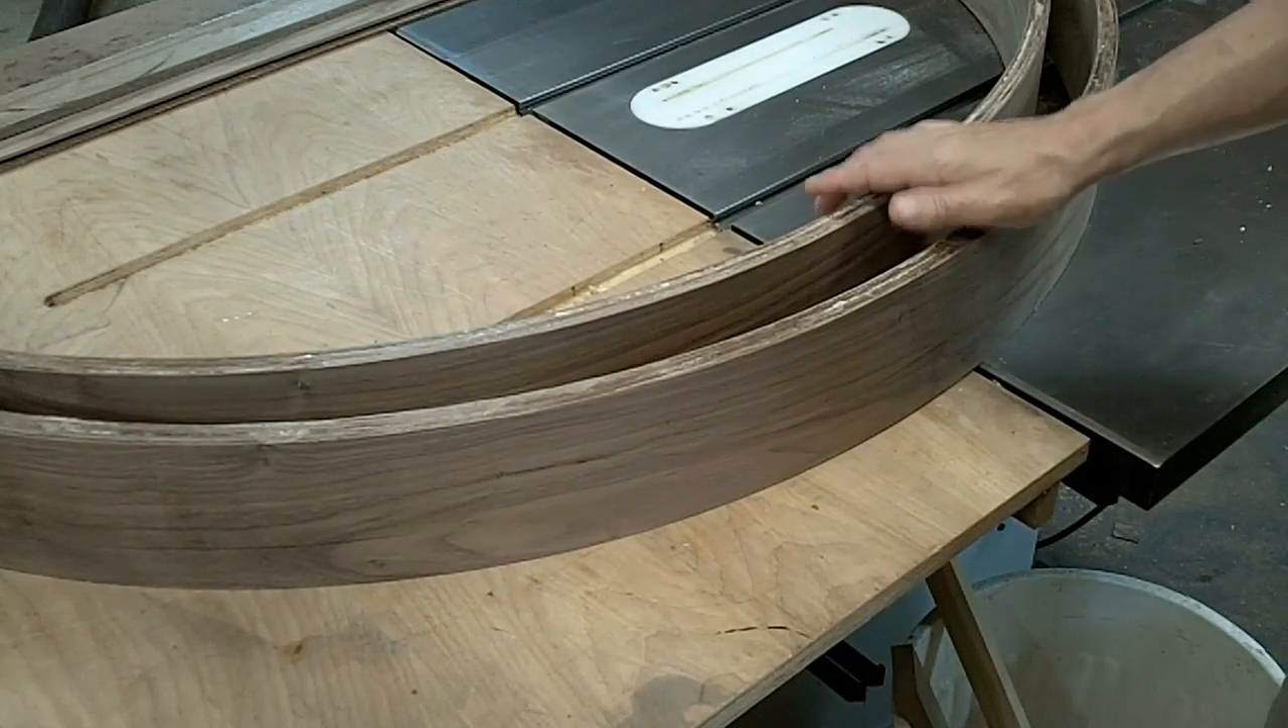I've got the laminations off the form.